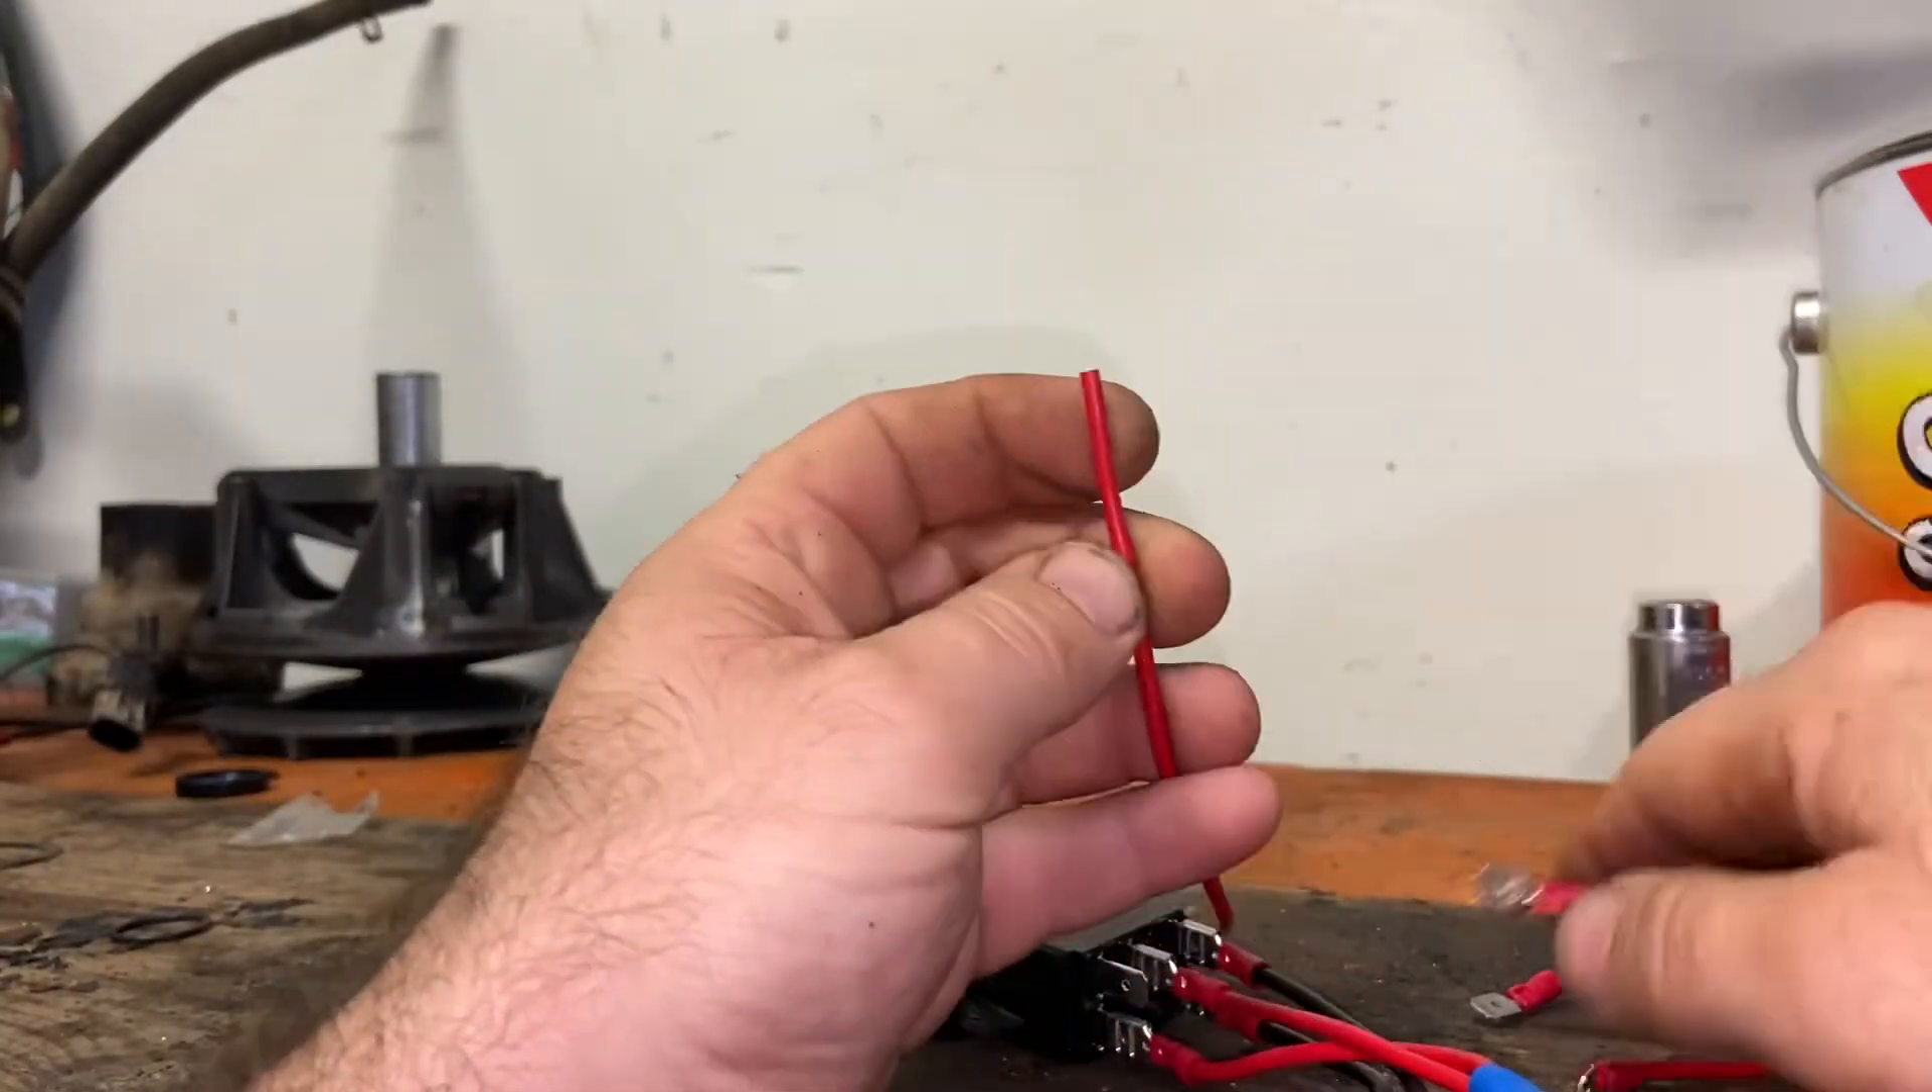I haven't put a spade on here yet but this should be a male spade on this end.